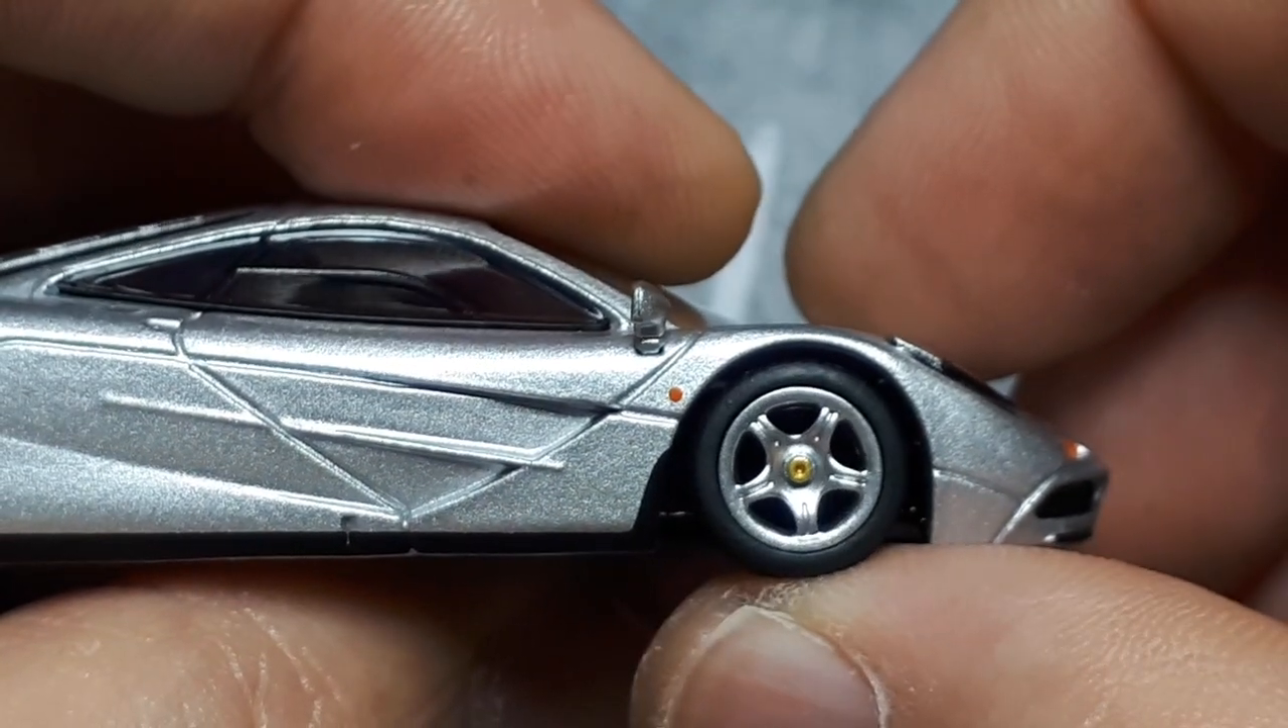Now what I'm not liking is the gappiness of this tire. It looks too small.